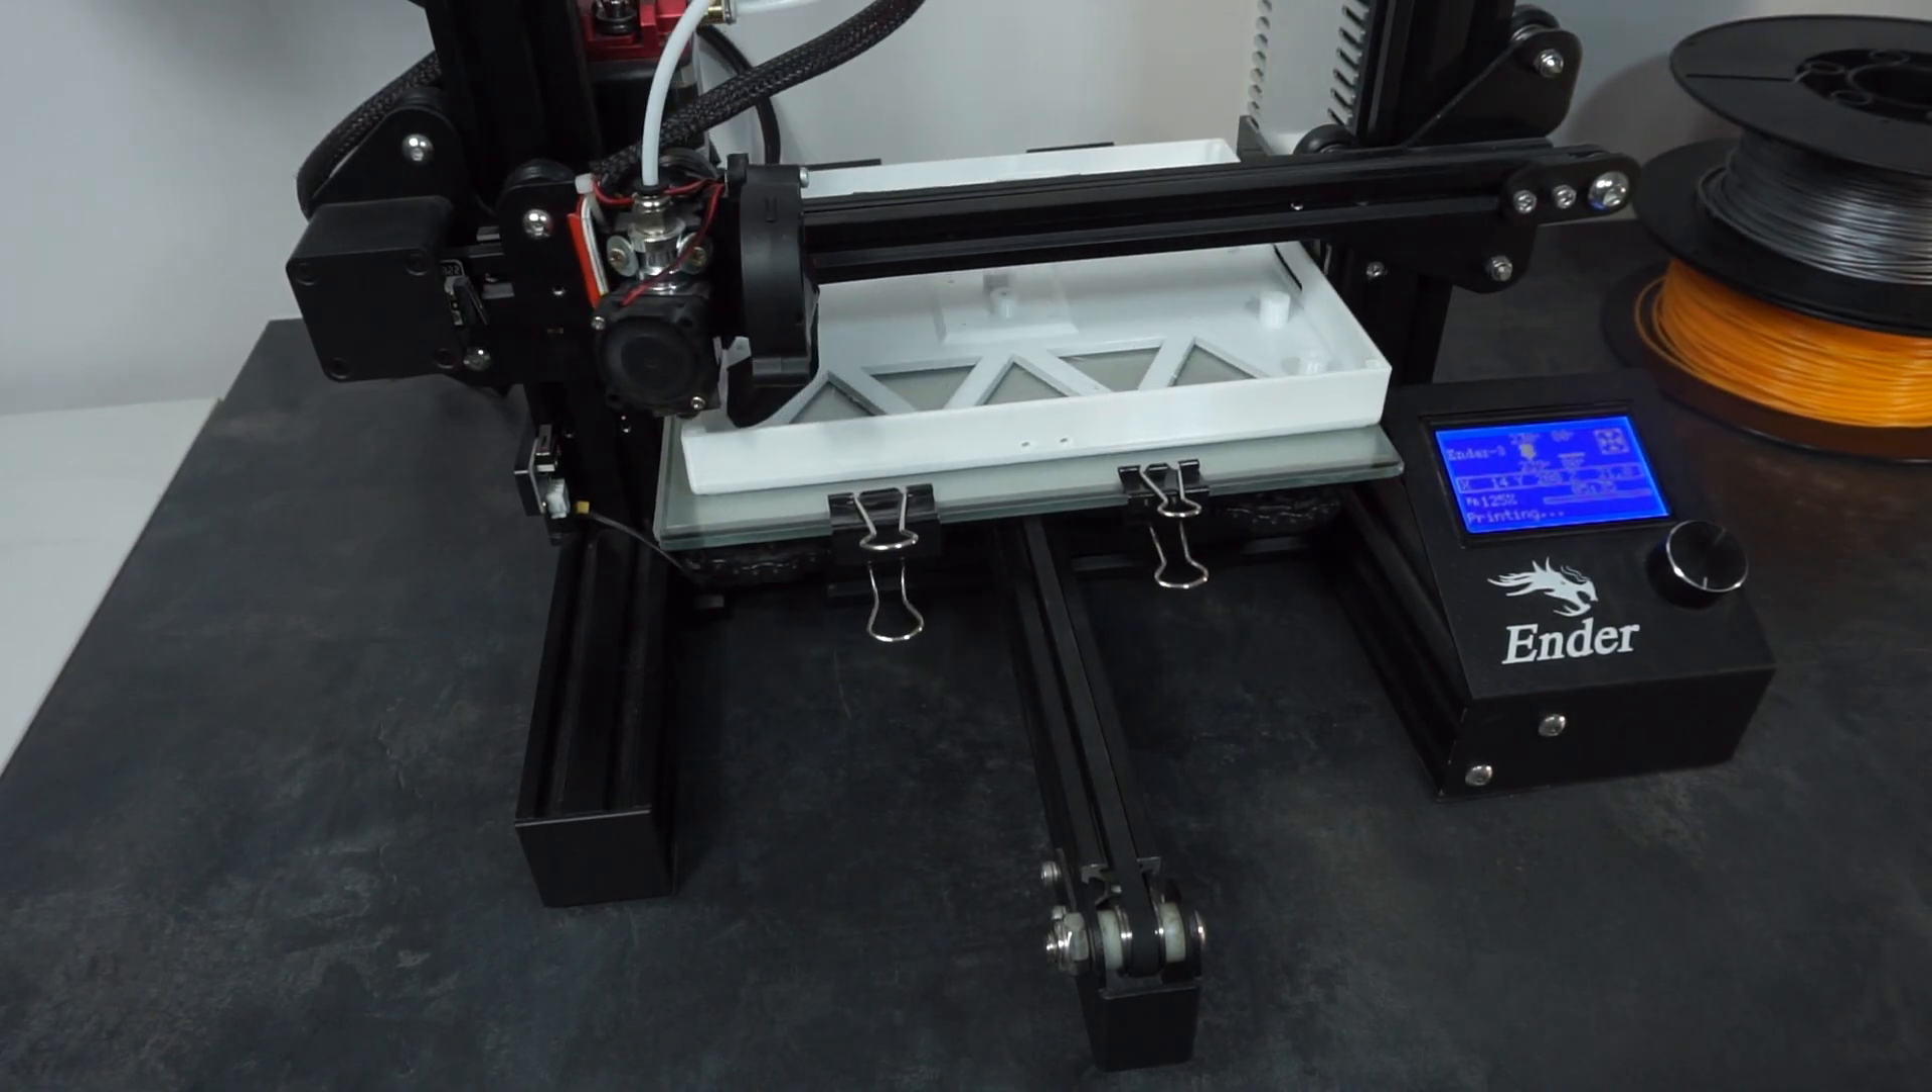The case itself is quite big but luckily I managed to fit it on my 3D printer bed.